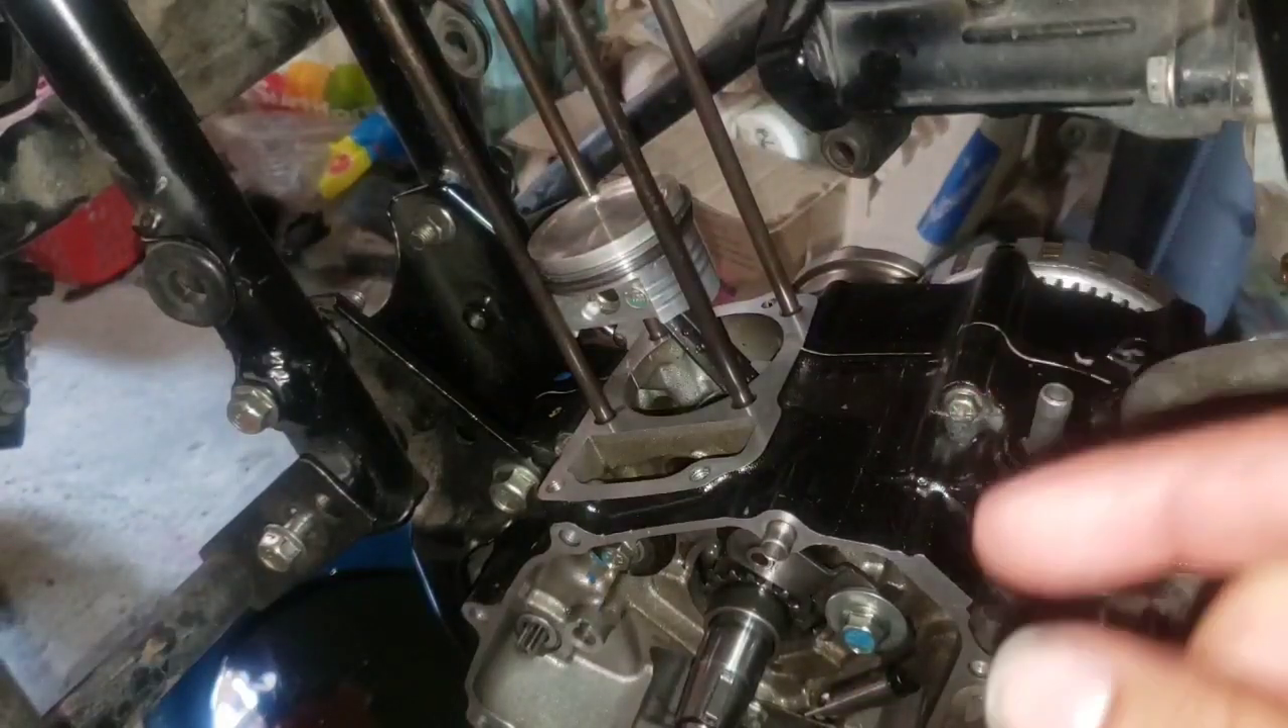Bueno muchachos, ya hemos montado el pistón.